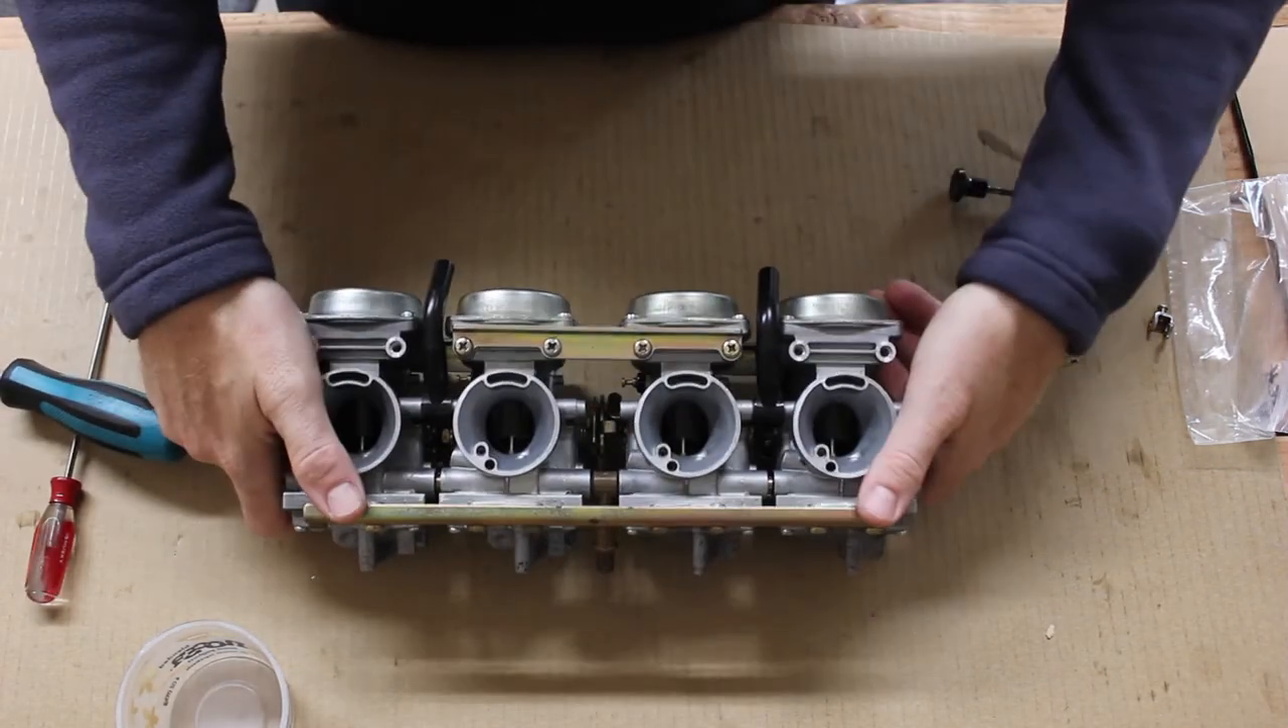All right, now we've got the carbs bolted together. Before we move on, just take a look and make sure everything looks like it's assembled correctly.